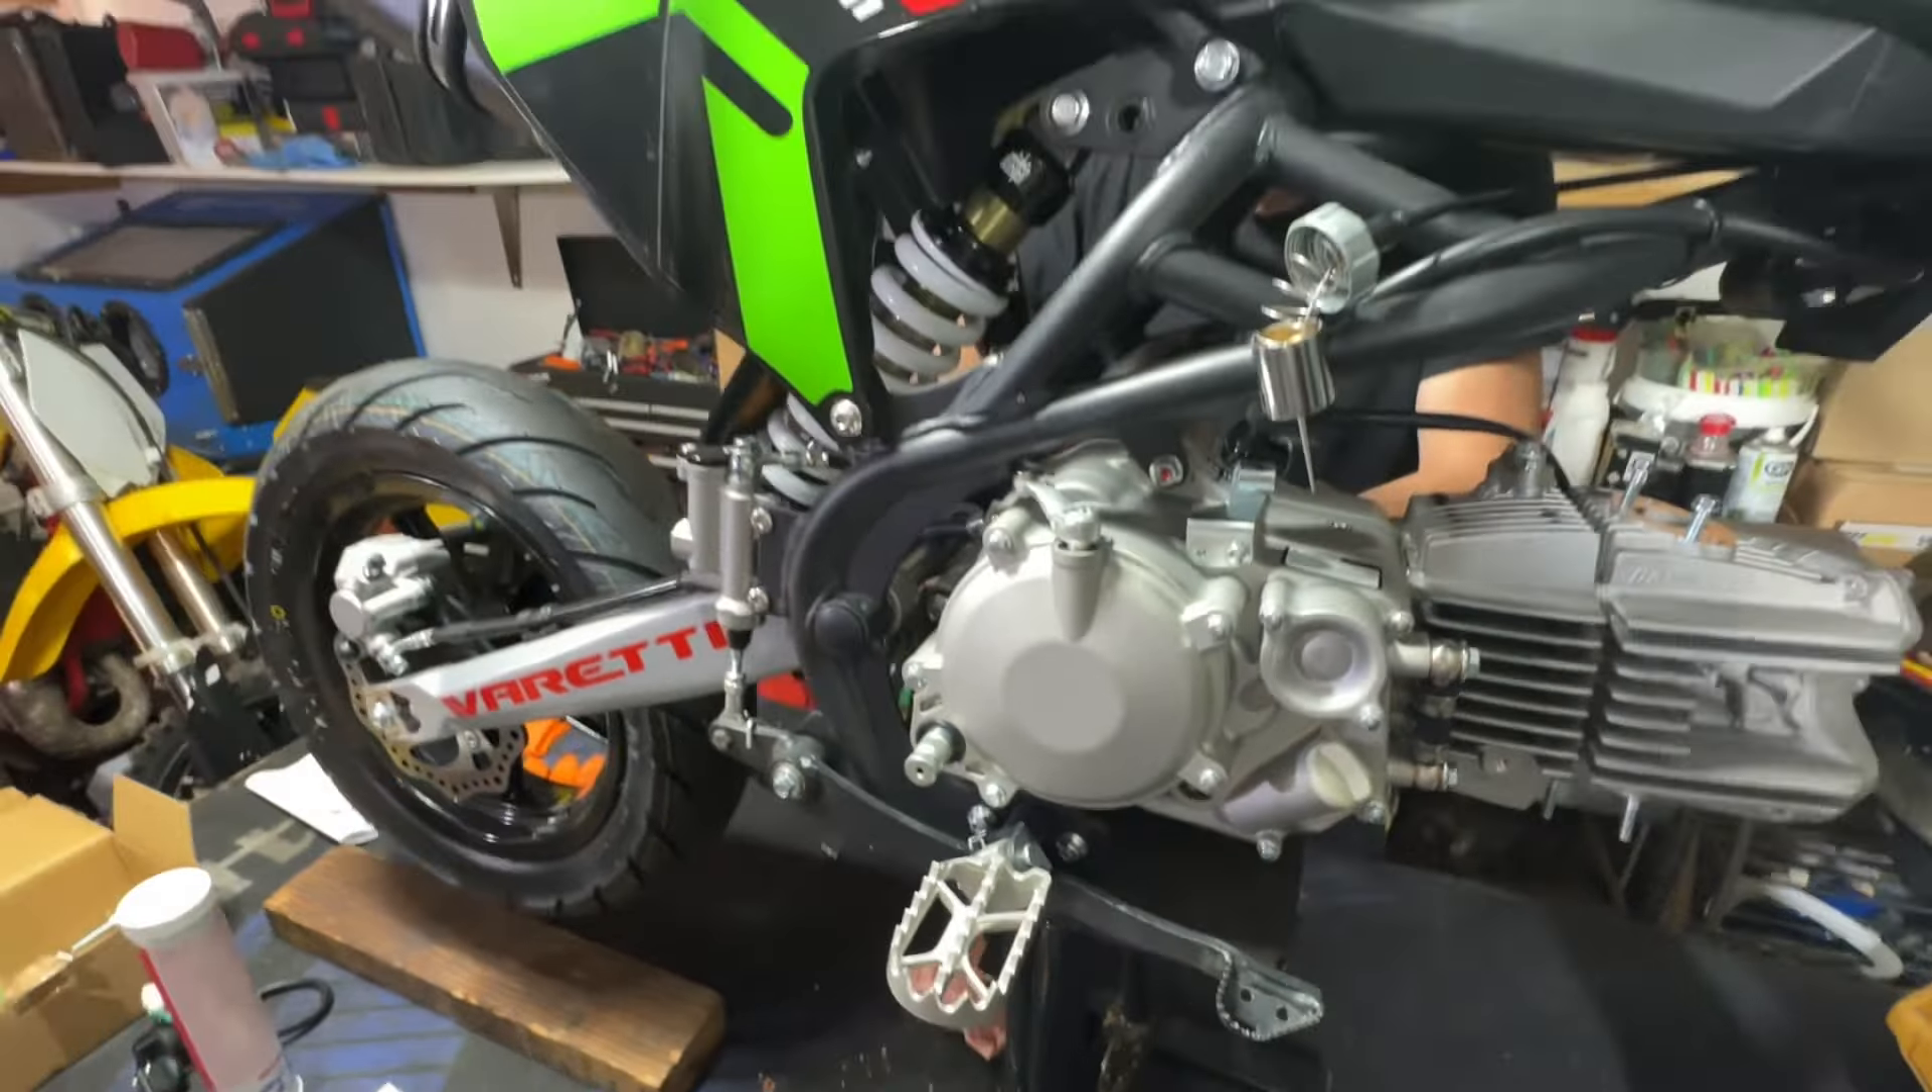Donc le moteur est dedans tu vois tout est vissé nickel.